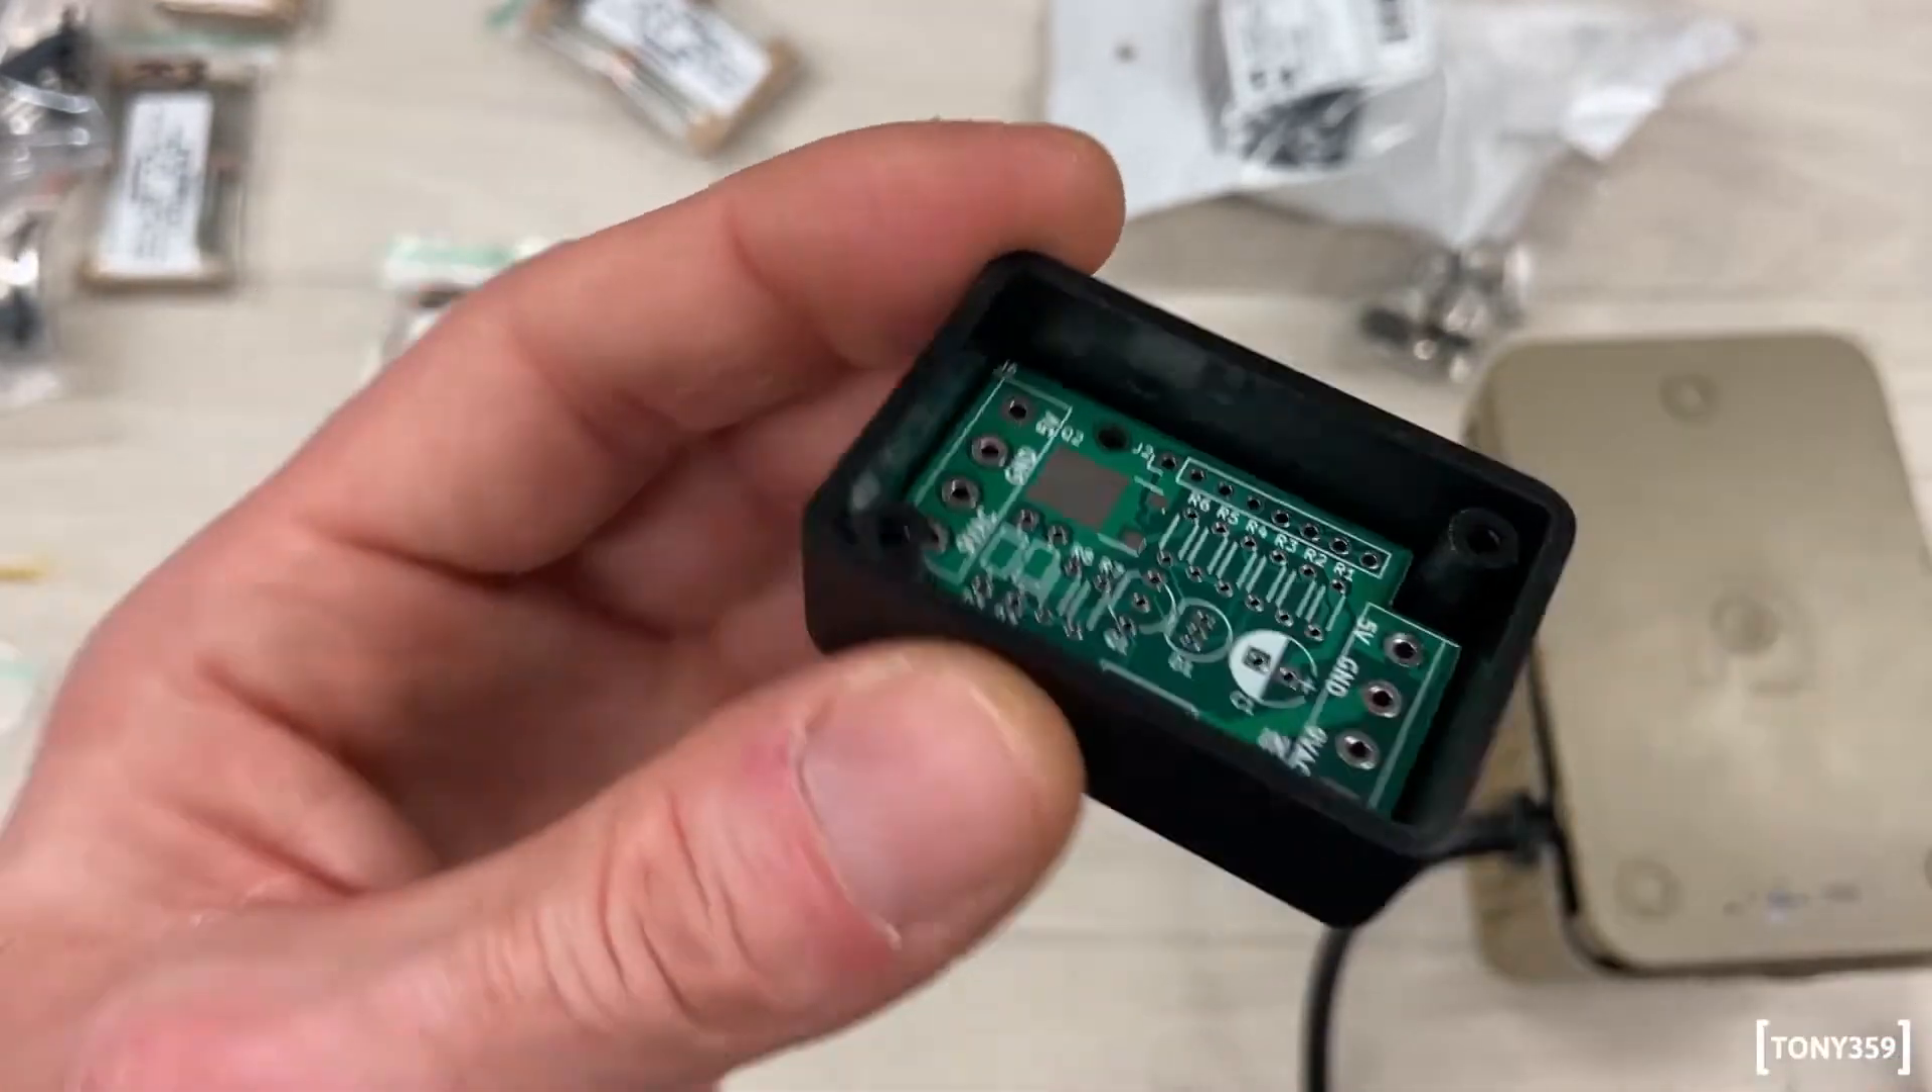Now, this little board, it's amazing because it fits in this very nicely, in this nice little box.